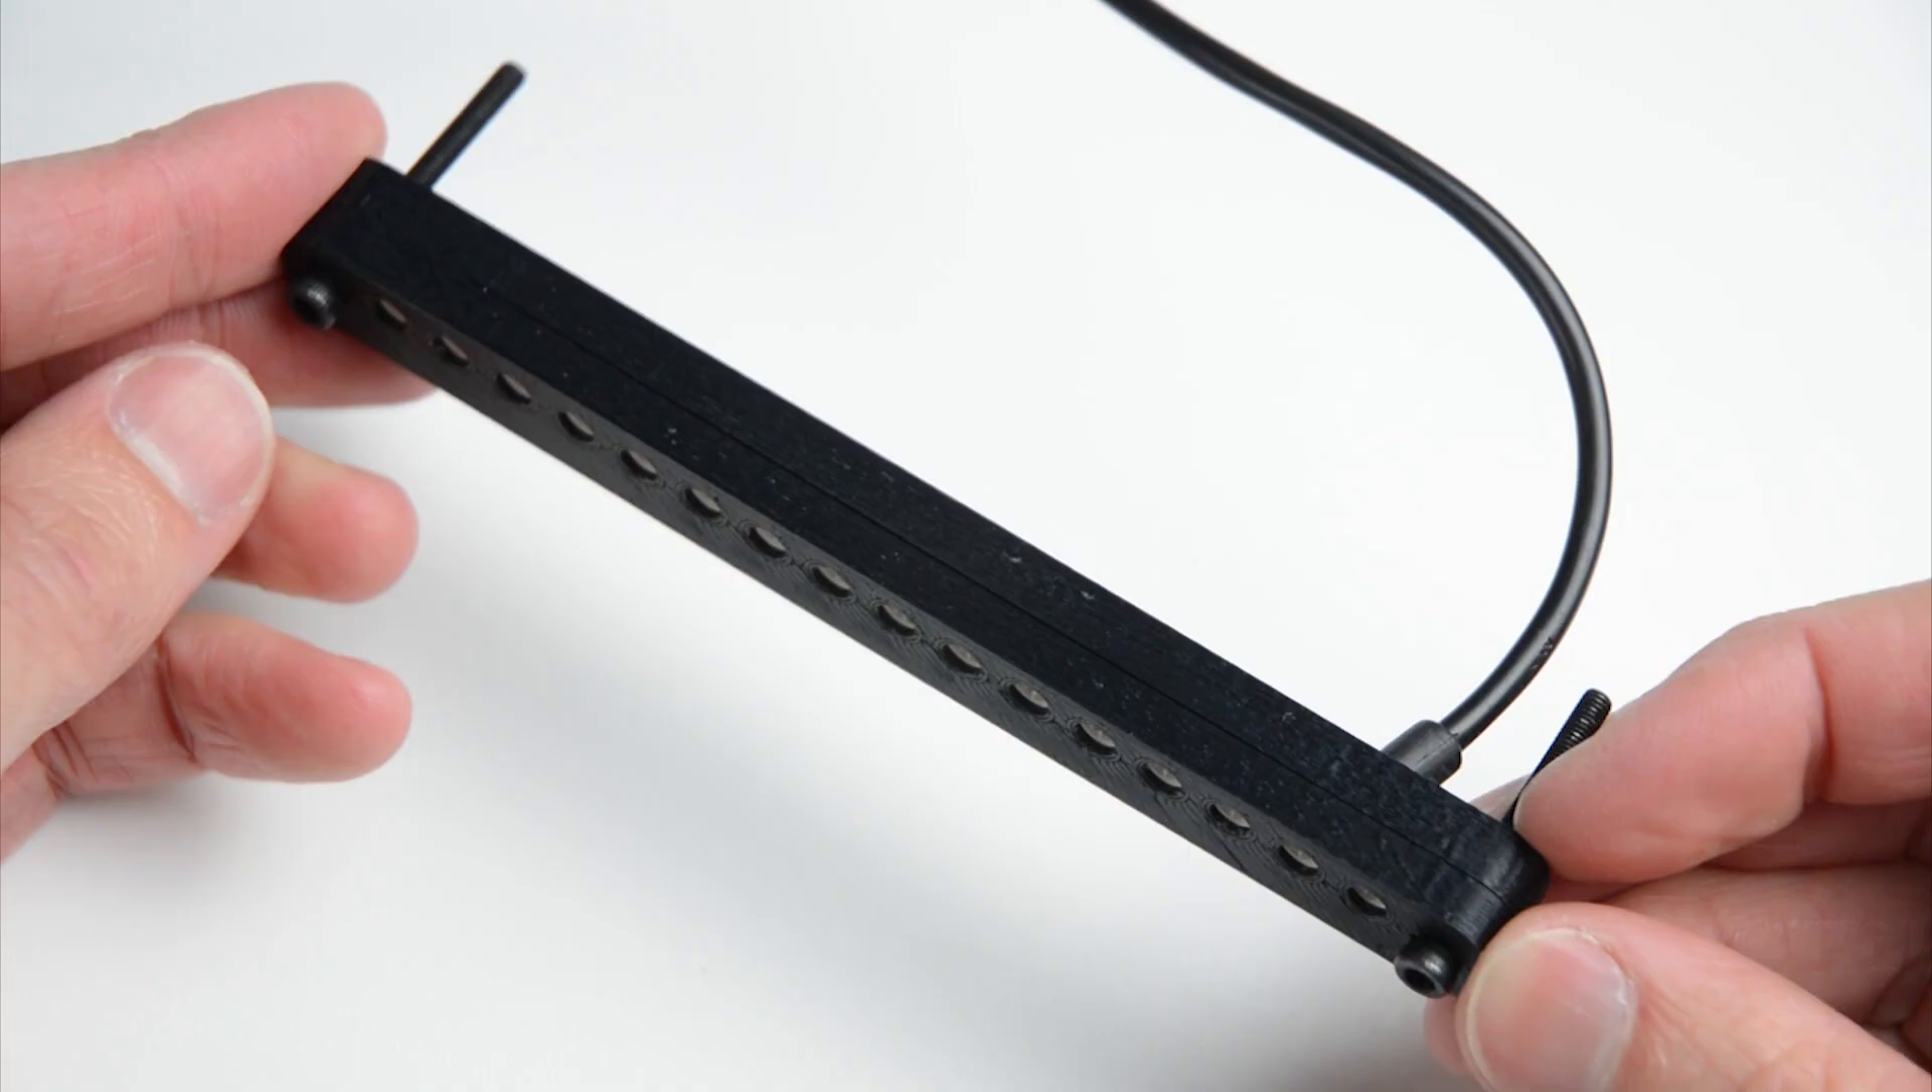At this stage the case is closed and ready to be mounted.